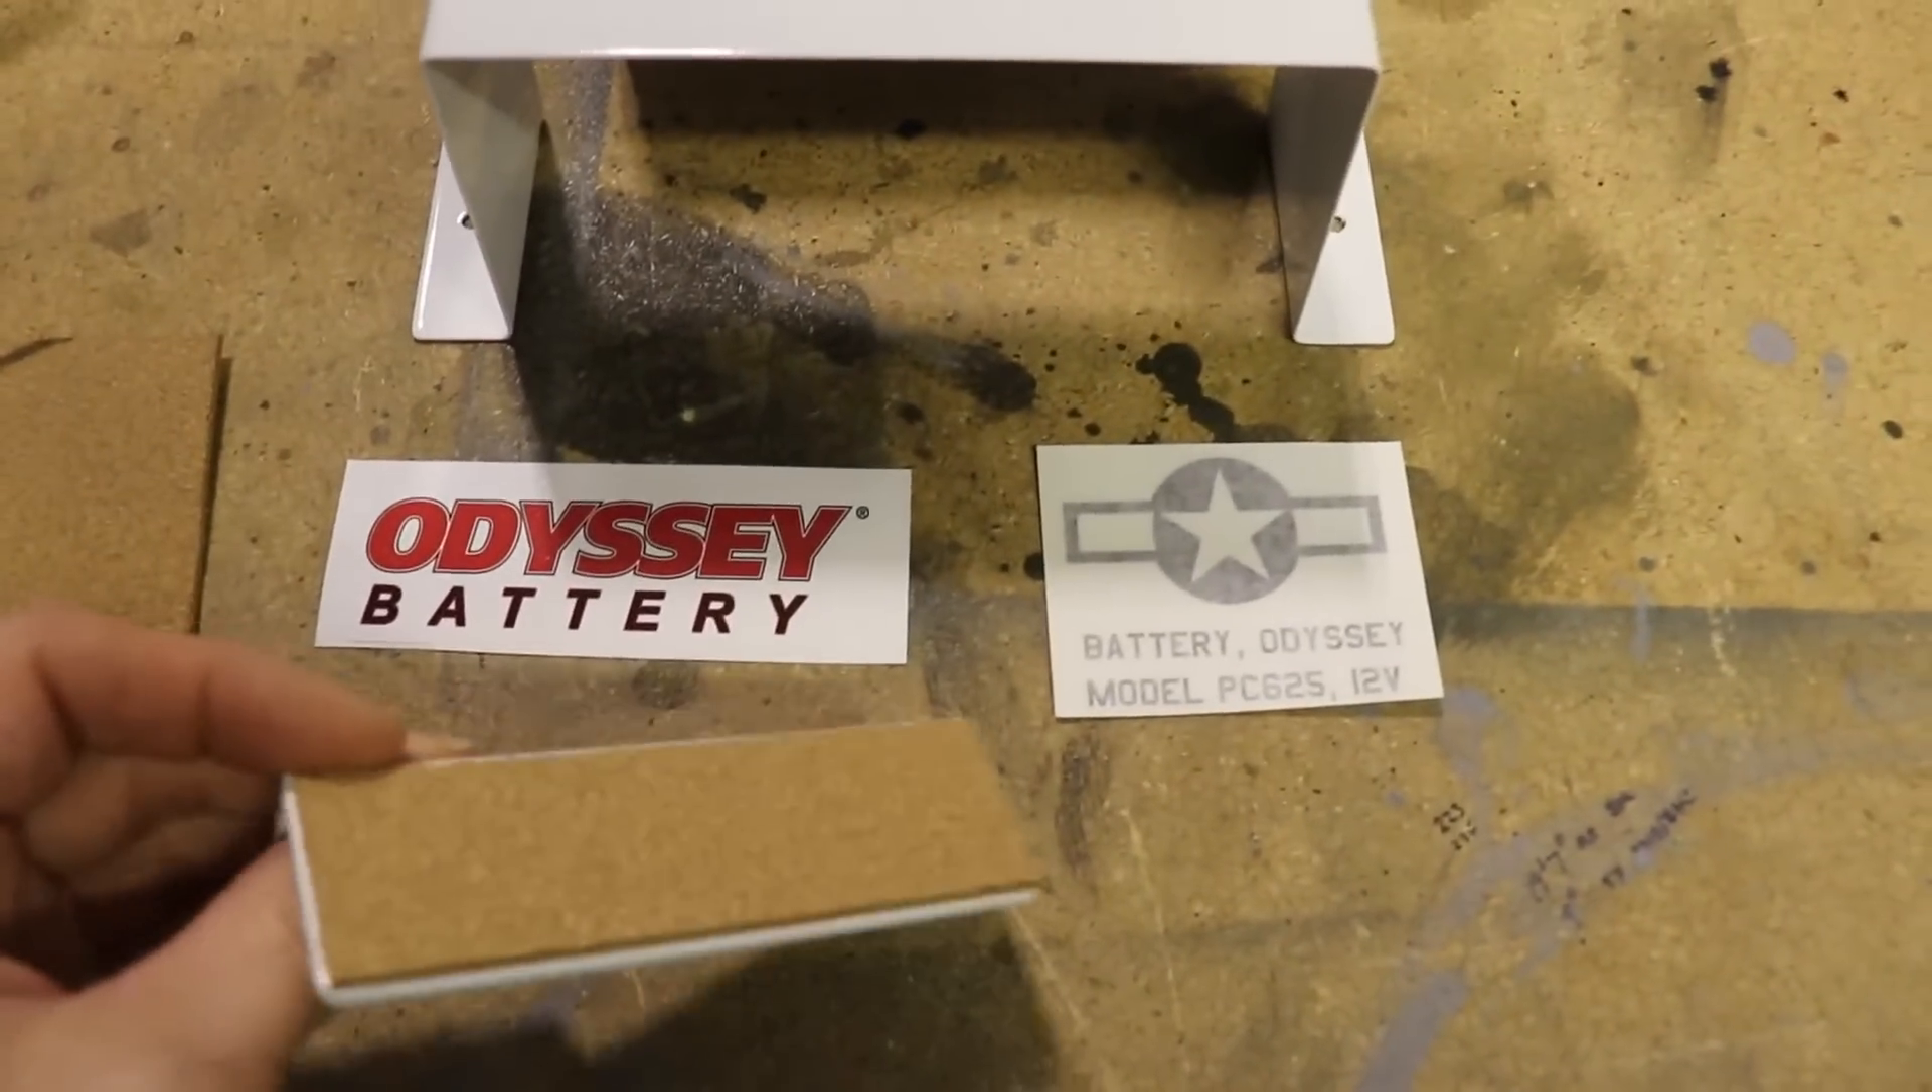You can see I've already put a piece of cork on here.